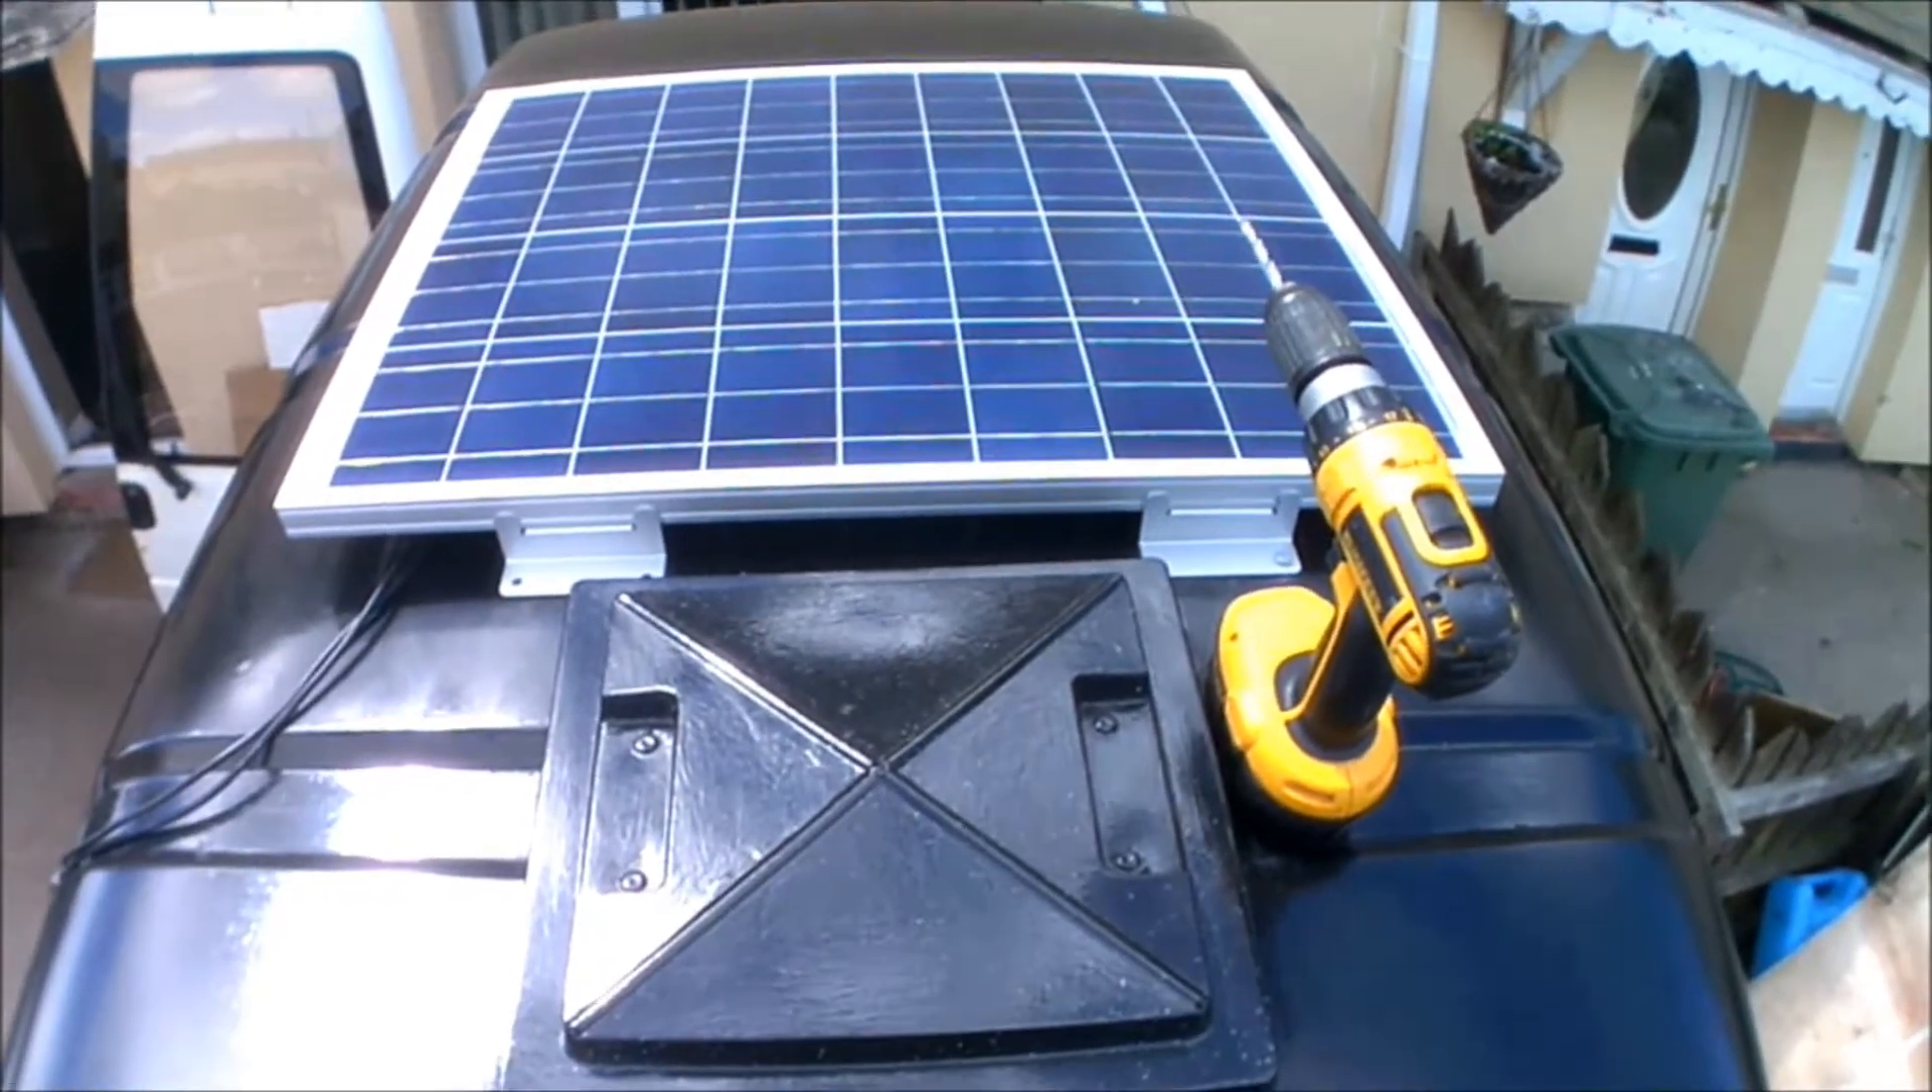I've got all the brackets mounted onto the panels themselves.